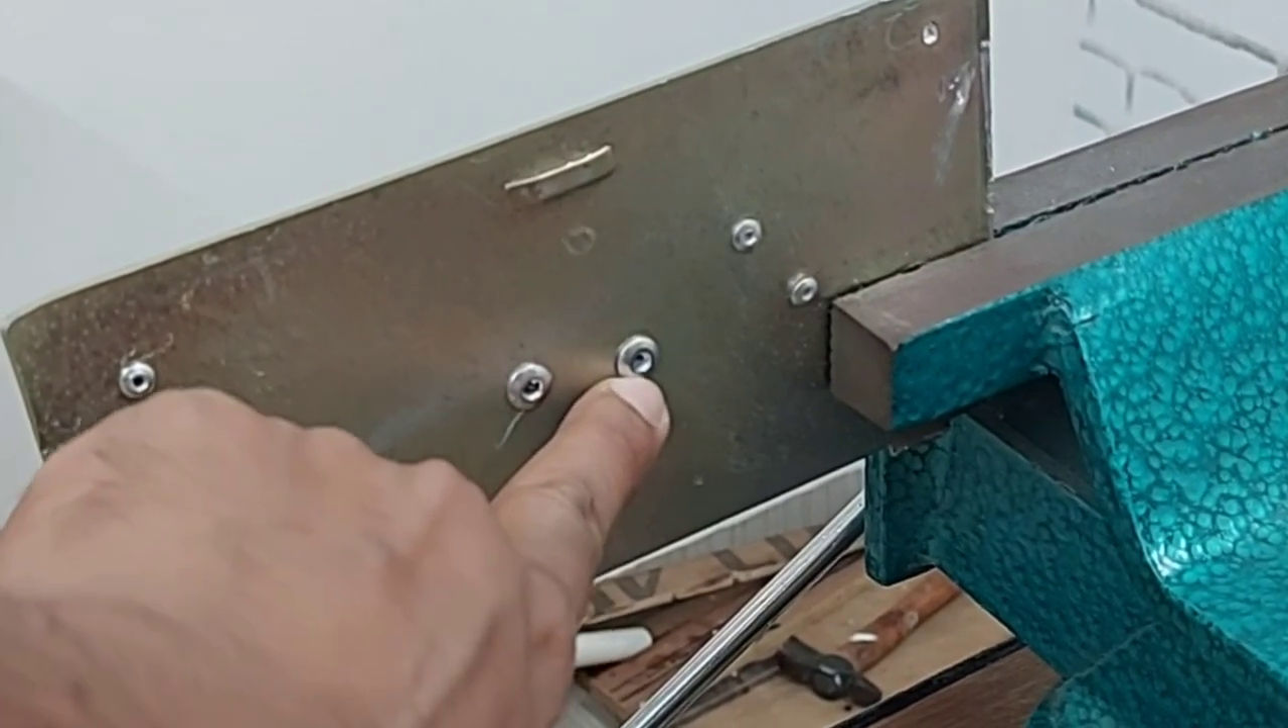यह देखिए यहाँ पे हमने अपनी रिबिट लगाई है।